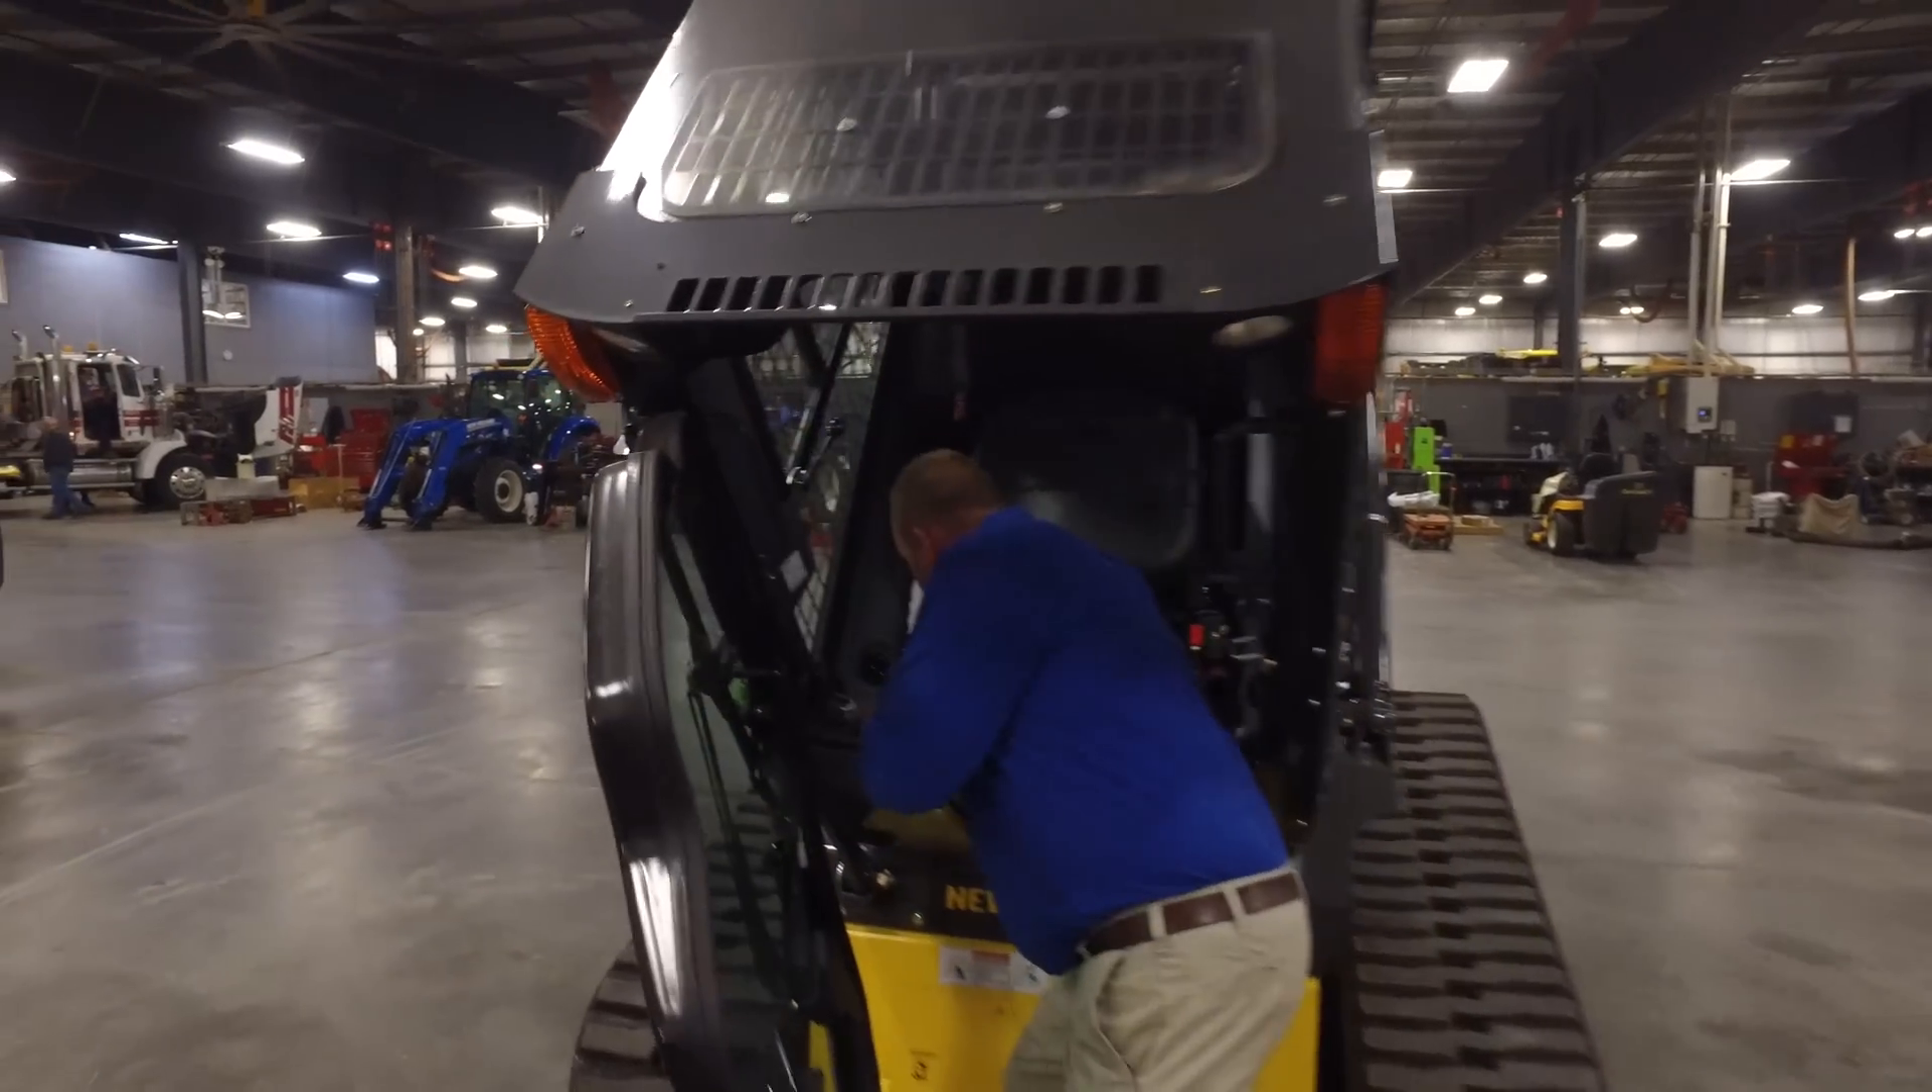So, with everything else being done to our skid loader, we've got to put our cab back down.